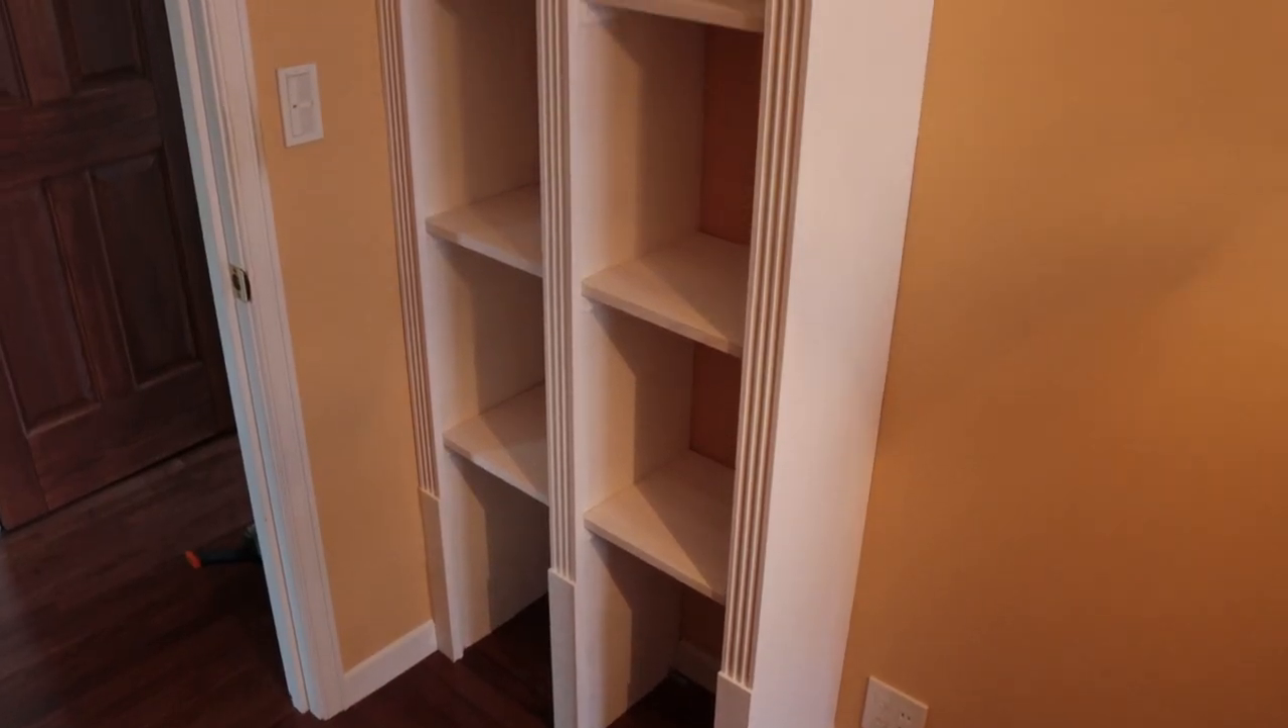I painted the case and the shelves separately and then installed the shelves.